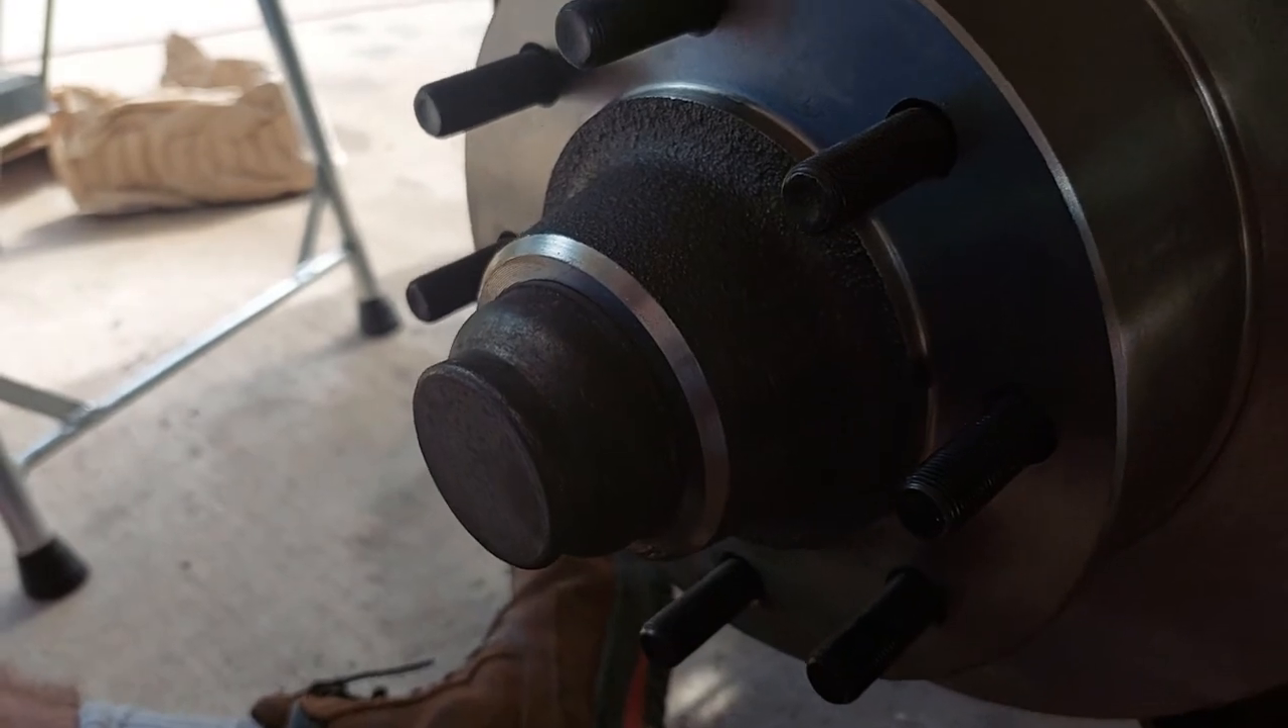Alright, we've got the dust cap back on.